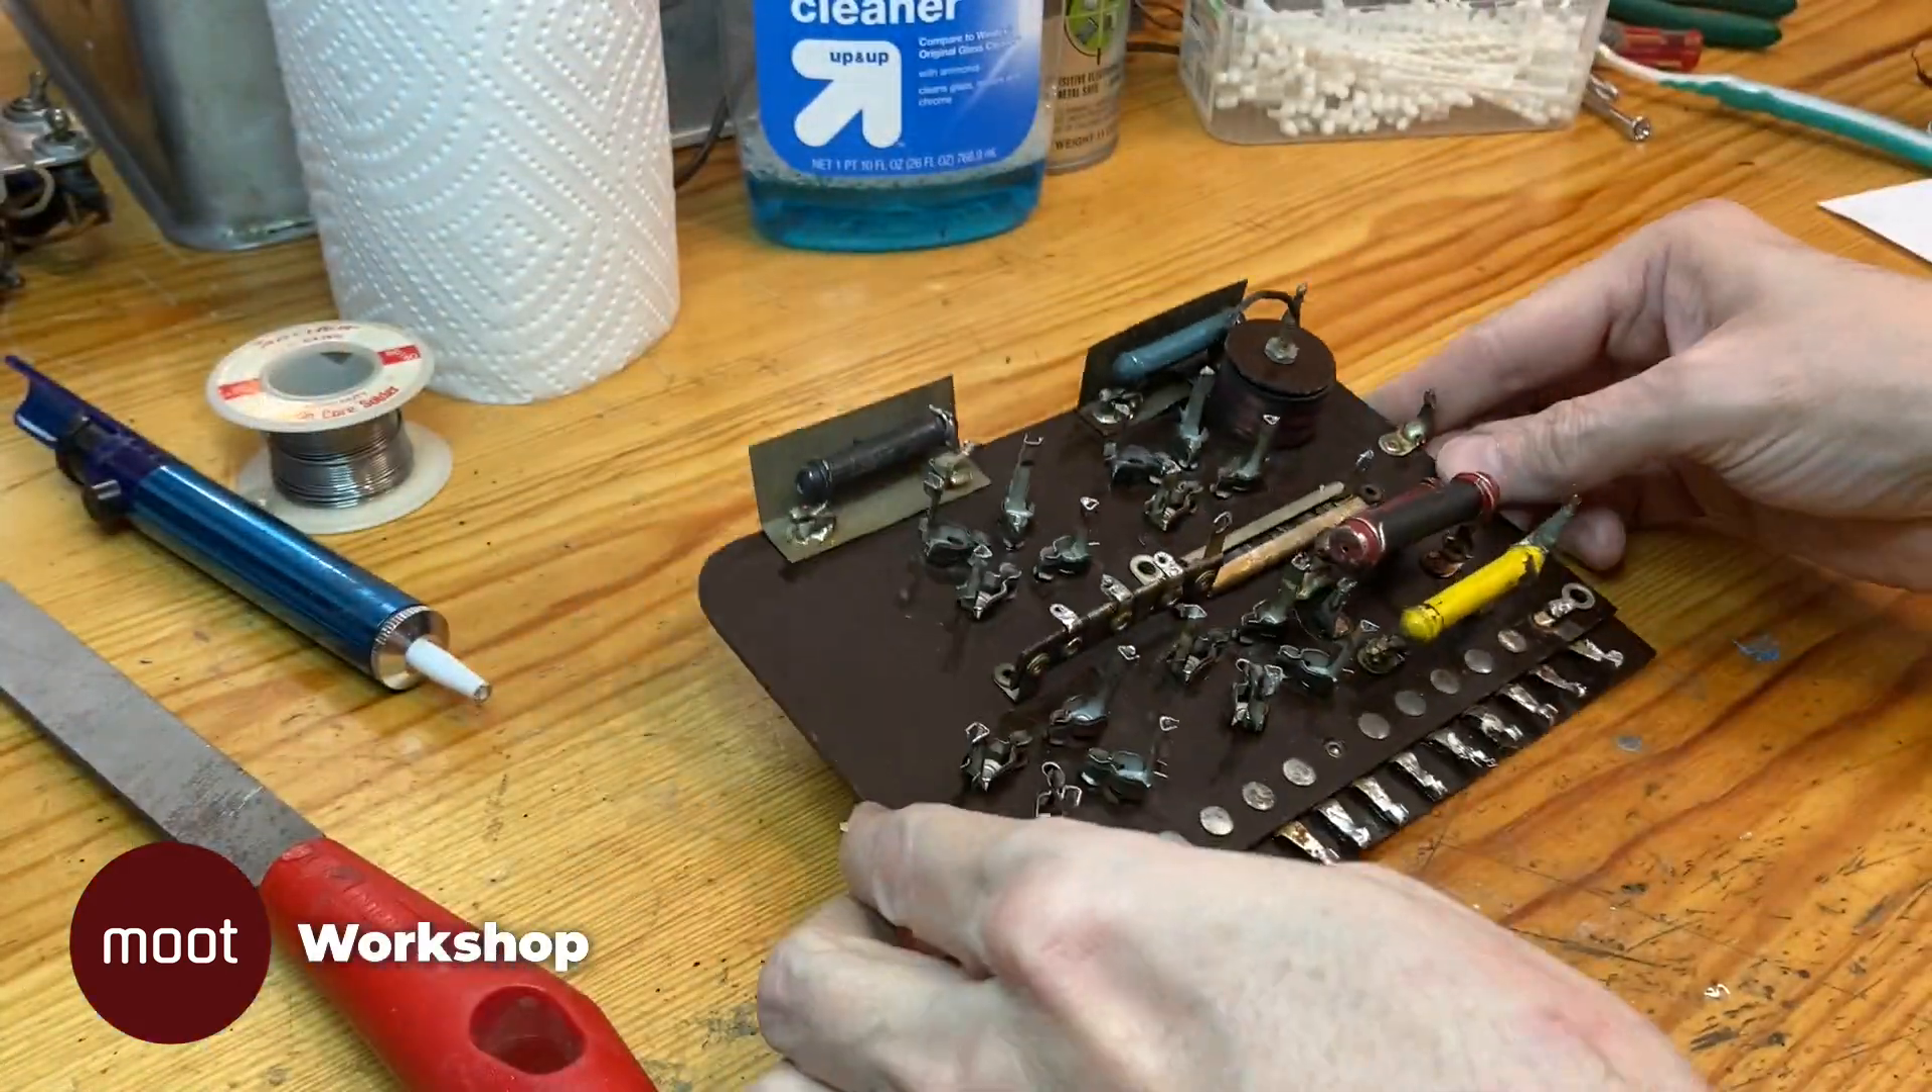Okay so that's all the wires gone which makes it a little easier to clean the thing up.